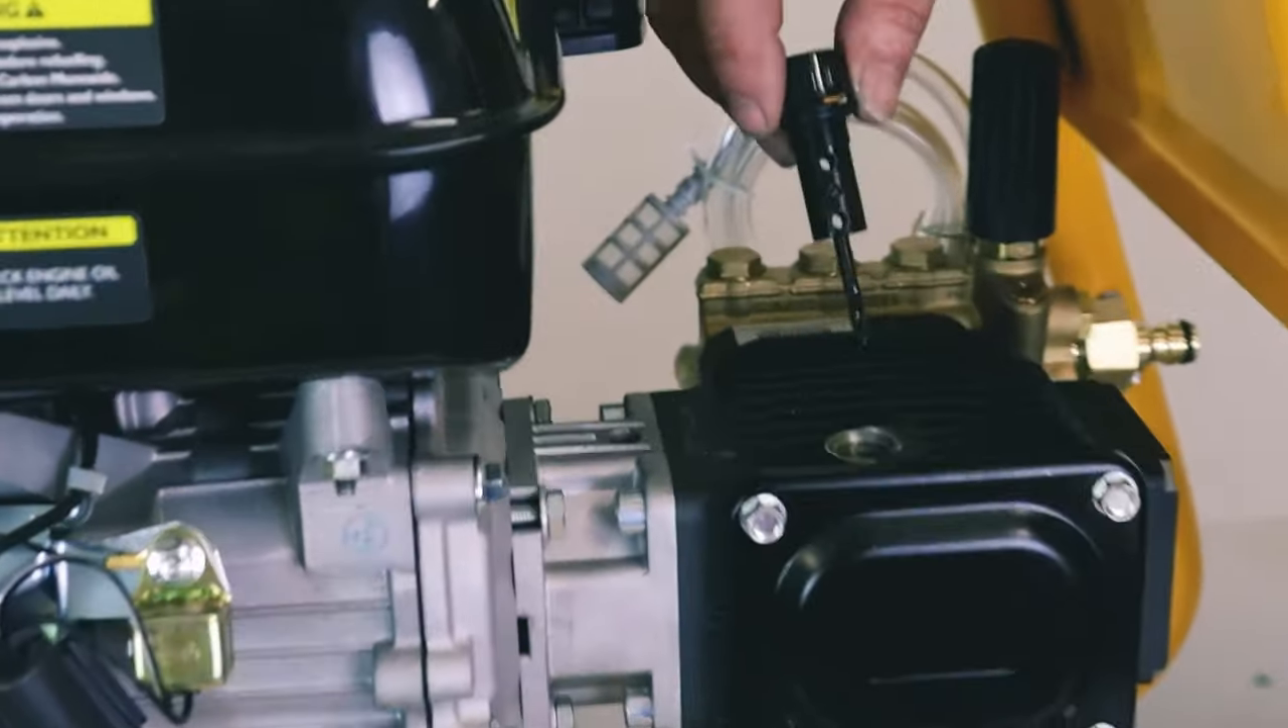Here we have the breathable plug that needs to be fitted.